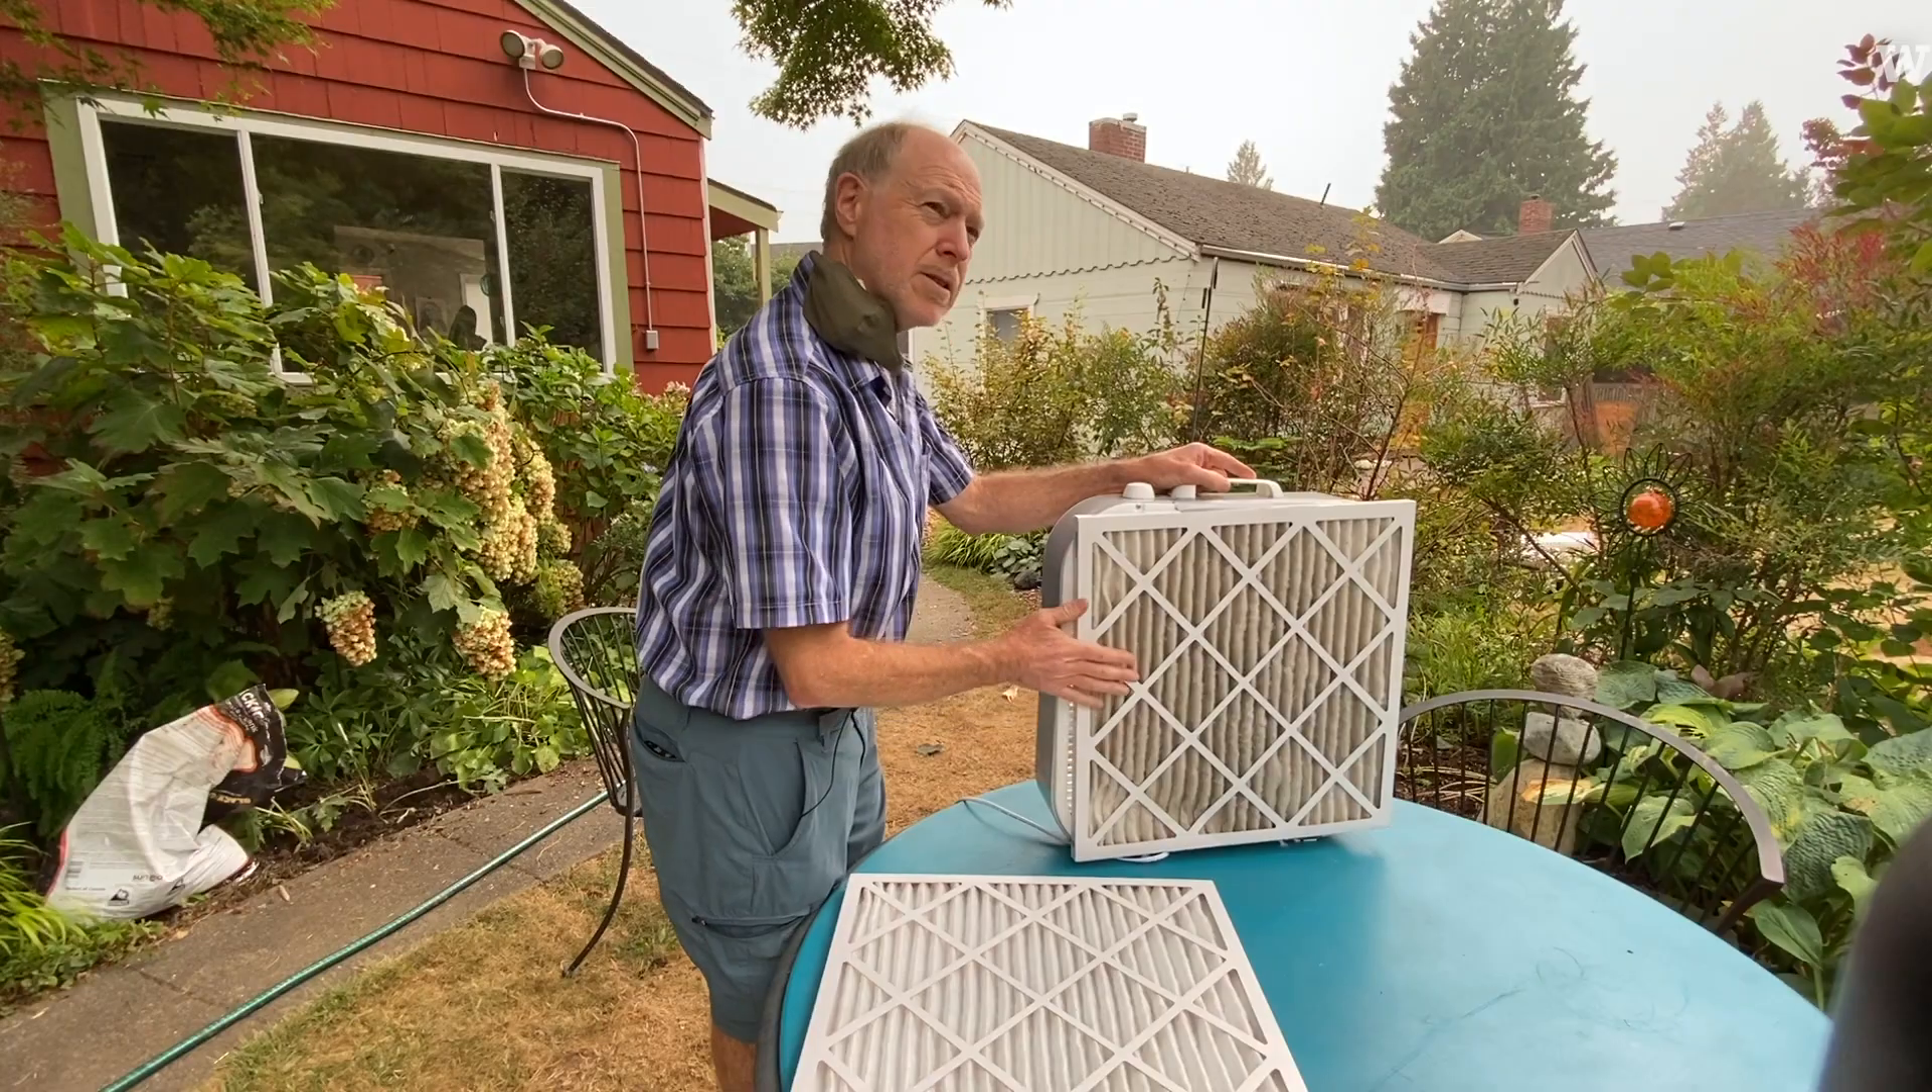The 20 inch box fan fits the 20 inch filter so it's a great fit and turn it on.